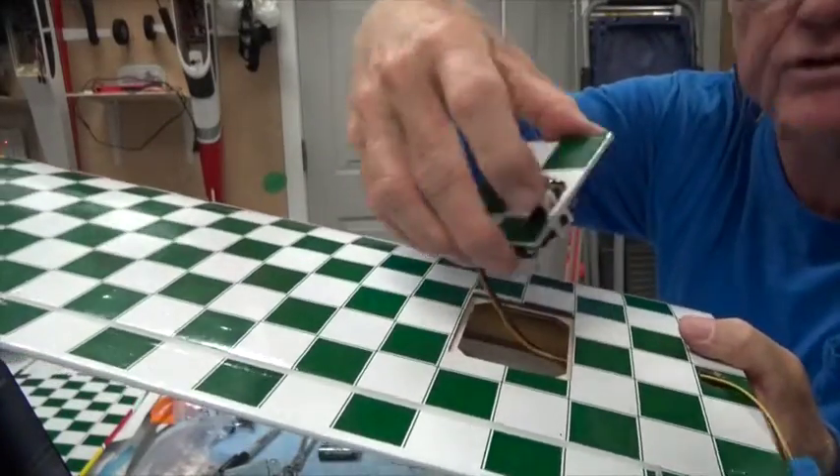This is the right aileron servo, and I haven't screwed it in yet.